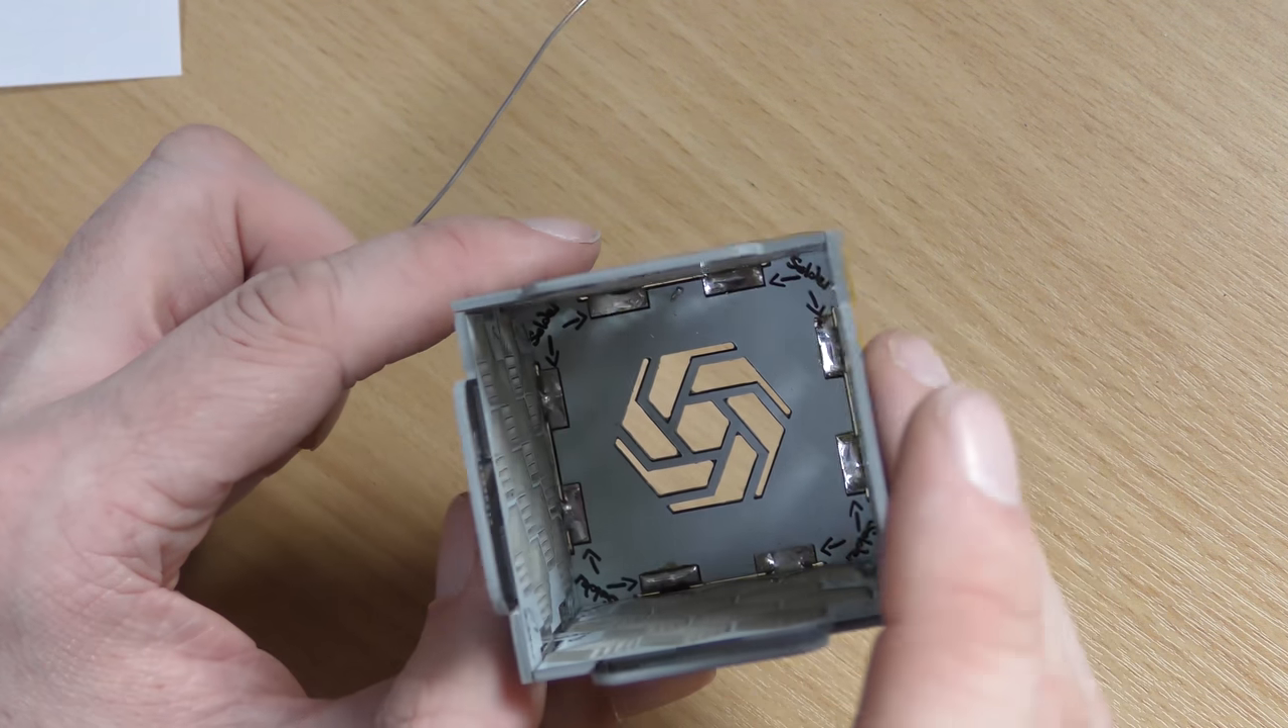Okay, so now we've got the base, or the top, sorry, connected to the sides.